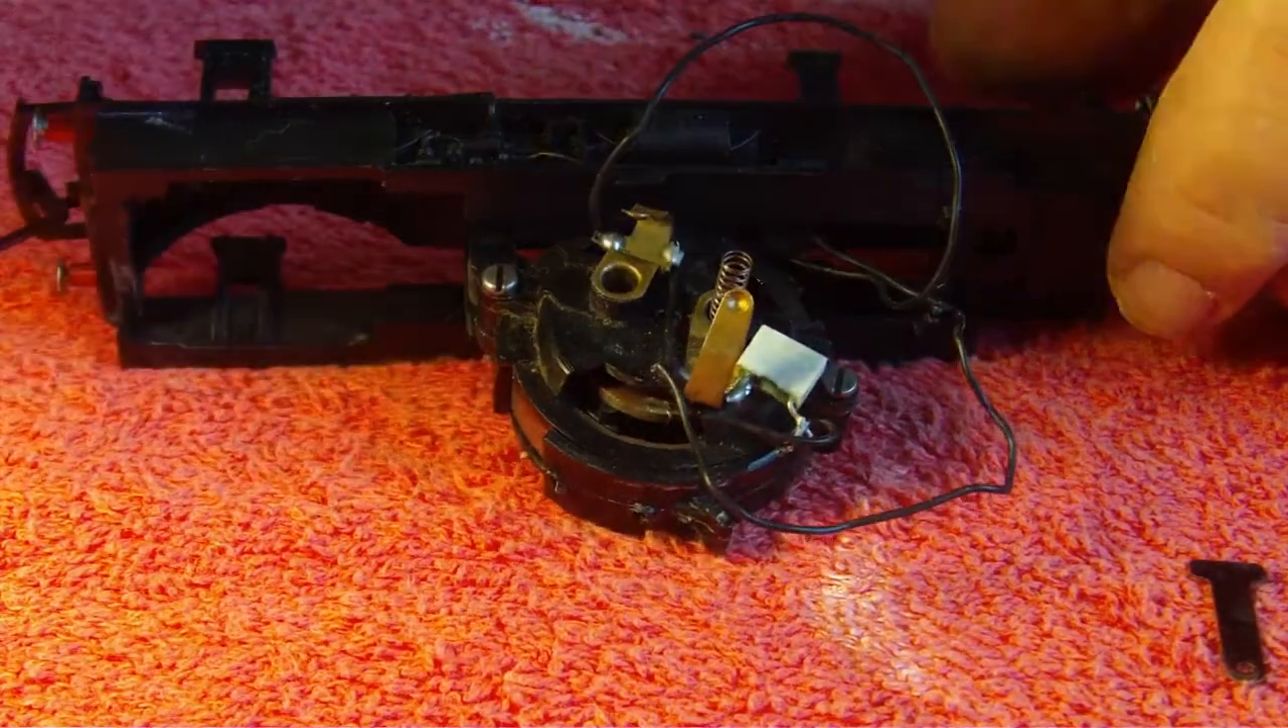We've got the spring in now i don't know if you can see that on the camera it's sitting proud.